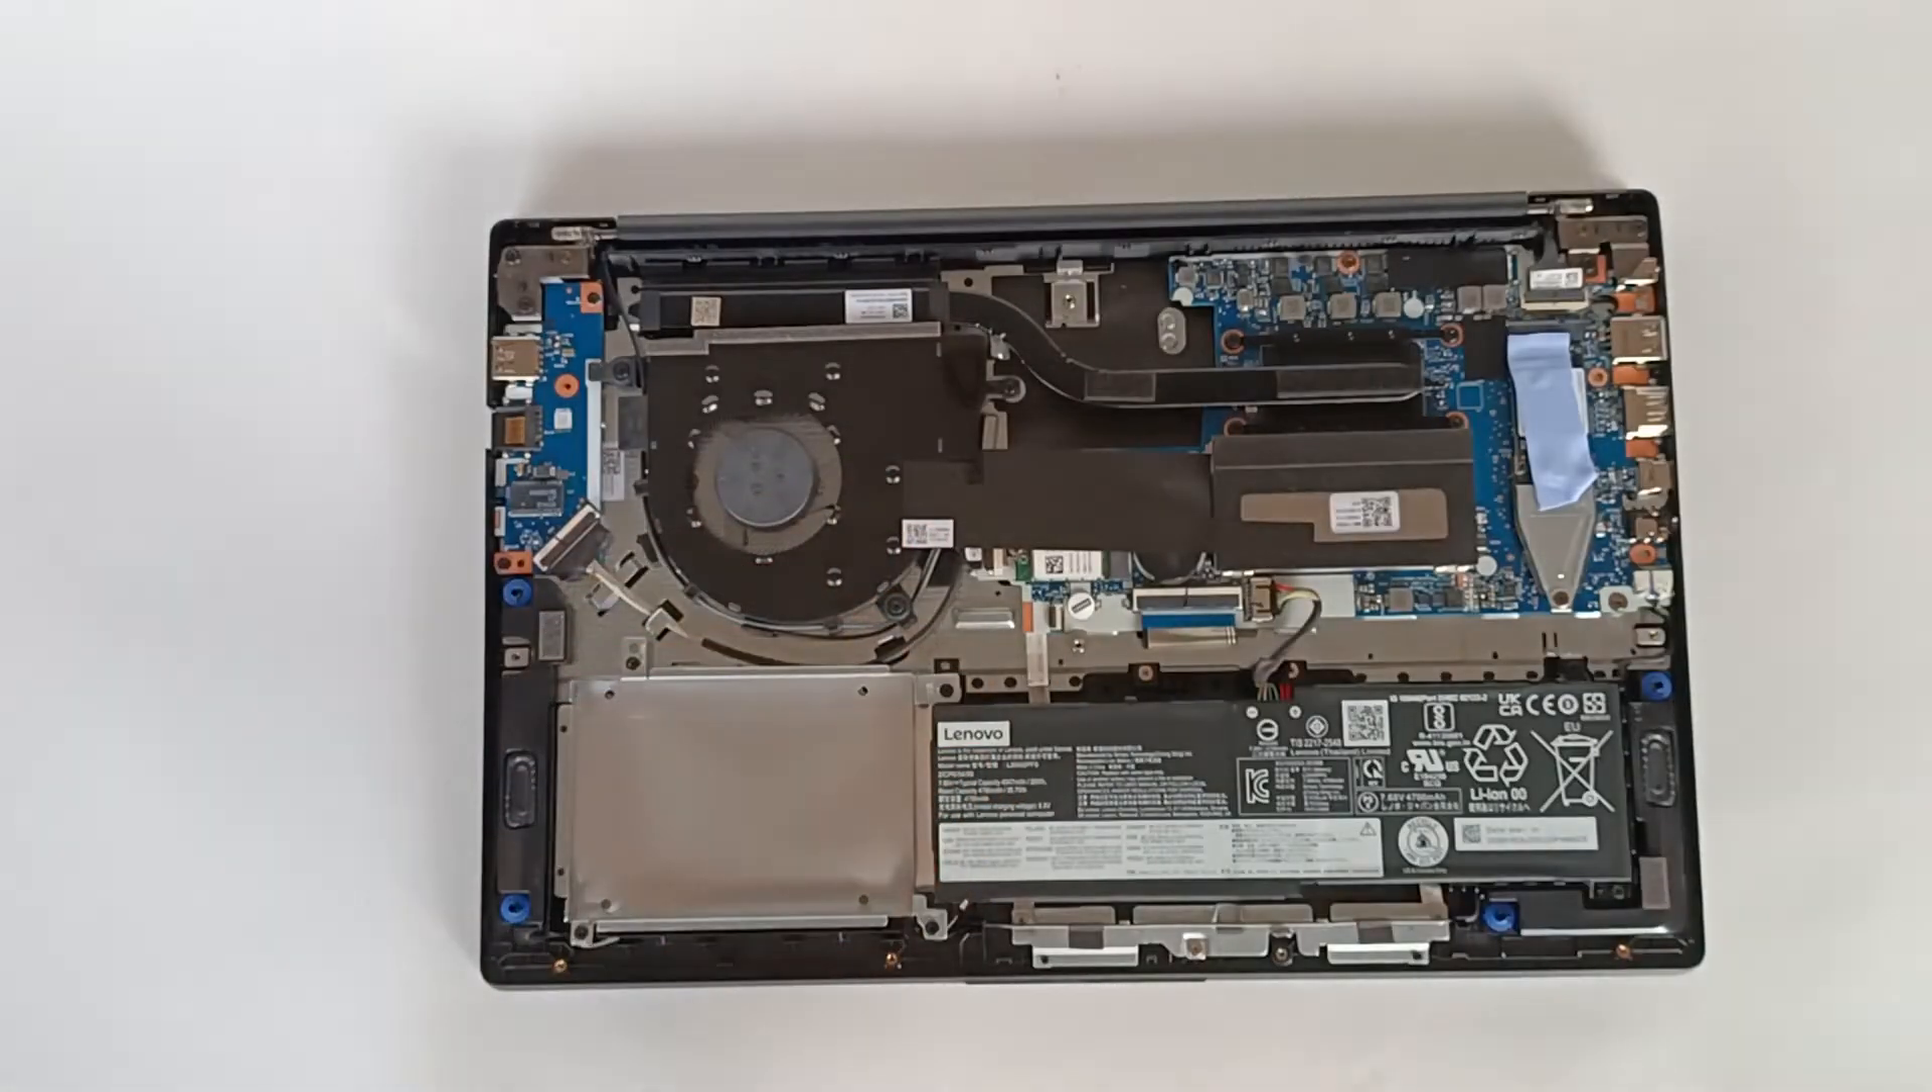We took the lid off and we reveal the inside of the computer.